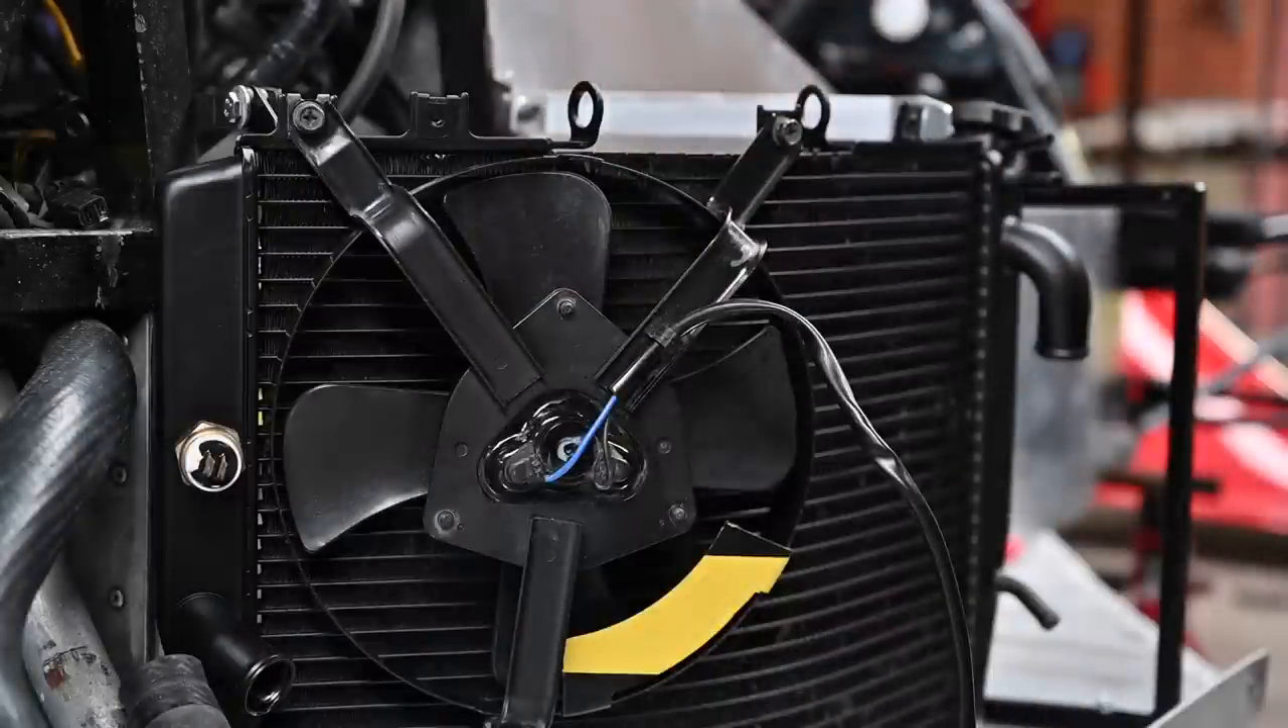So we got the fan installed.